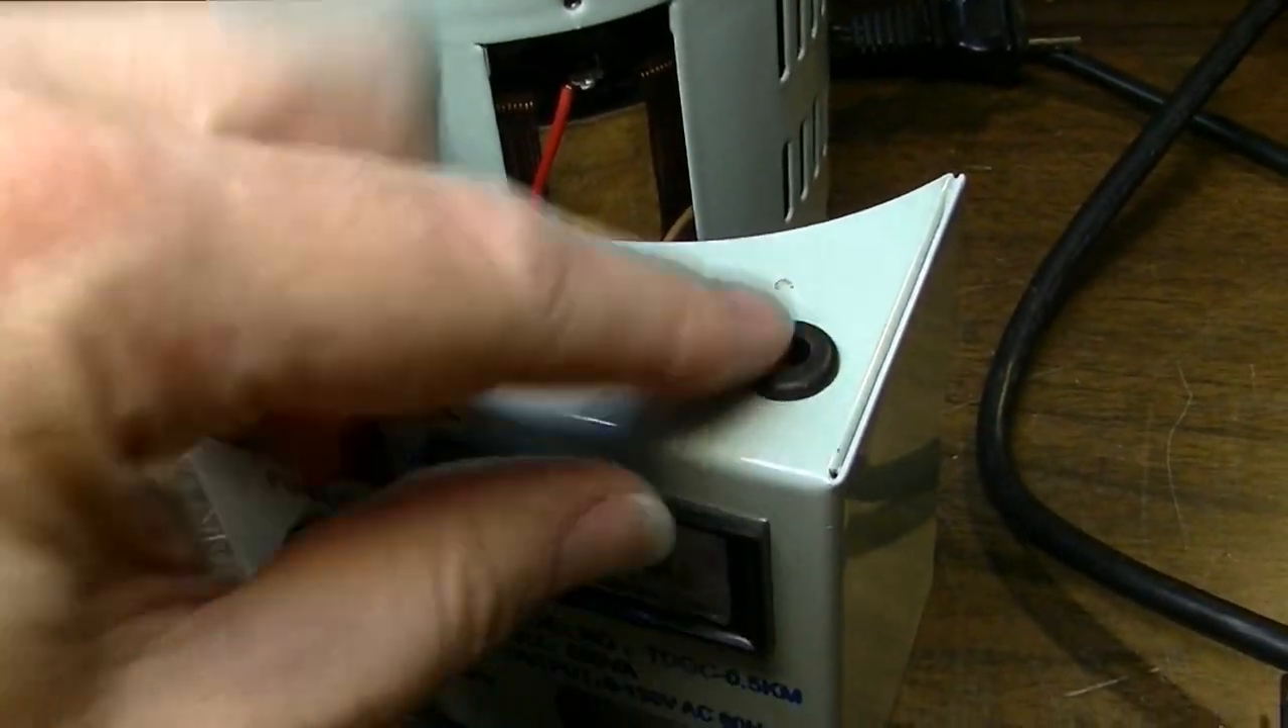We've placed a grommet in the hole so that our wires don't get marred up.